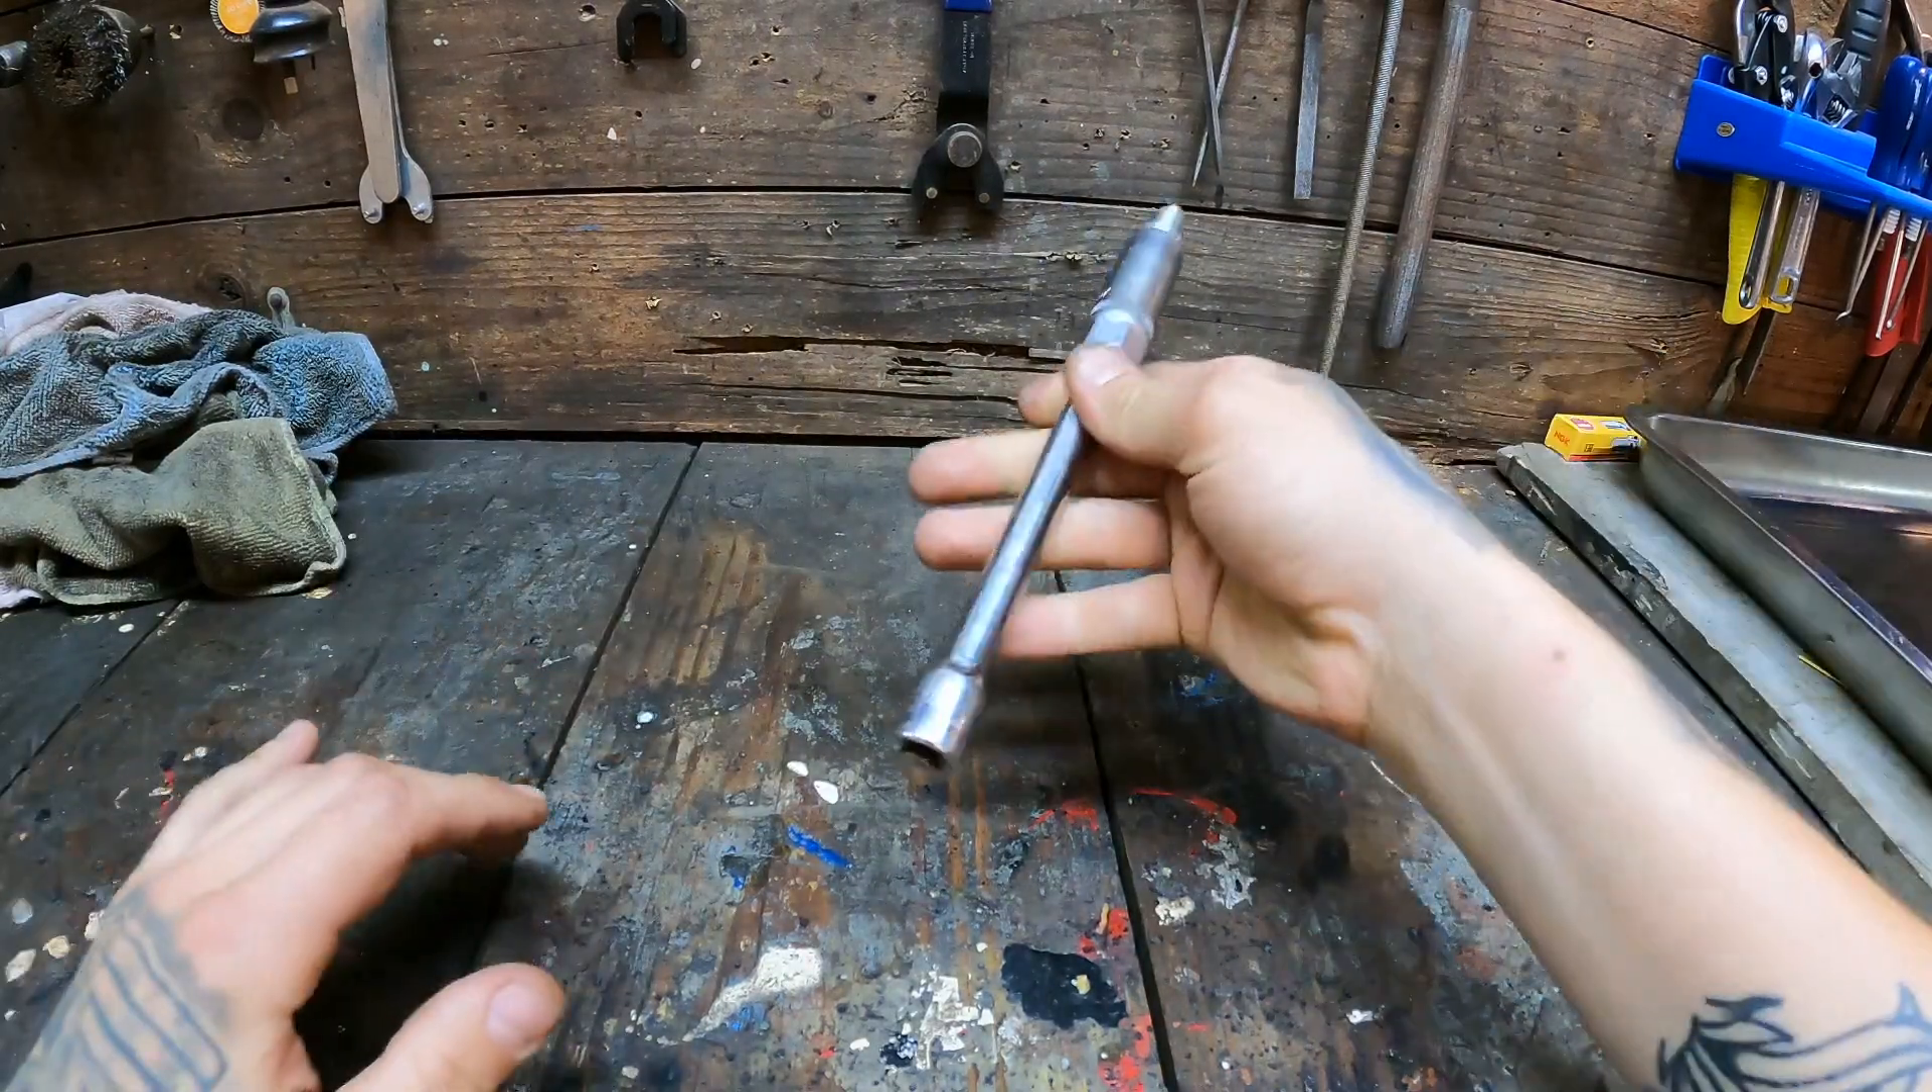Just pop it back on in here into our spark plug socket and you notice i don't have the ratchet attached to my extension there just yet.